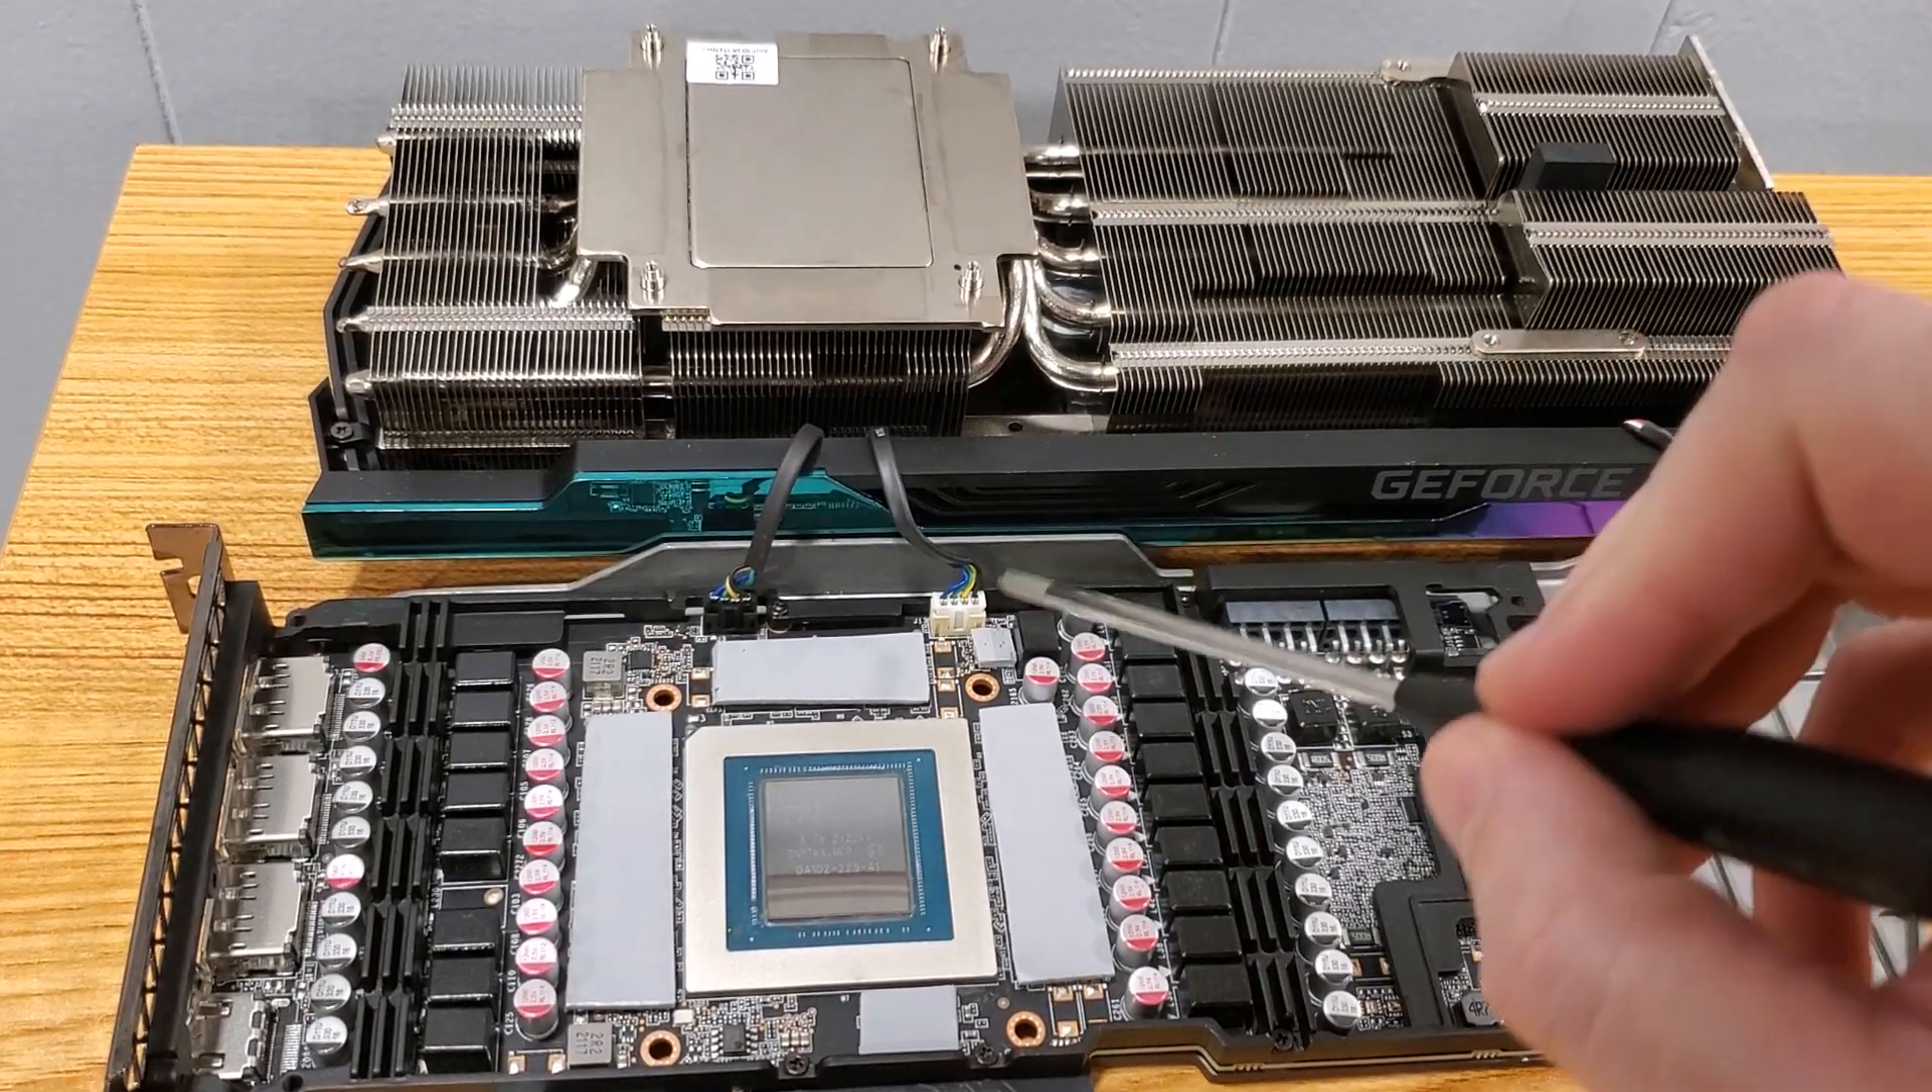All of our thermal pads have been replaced and installed.